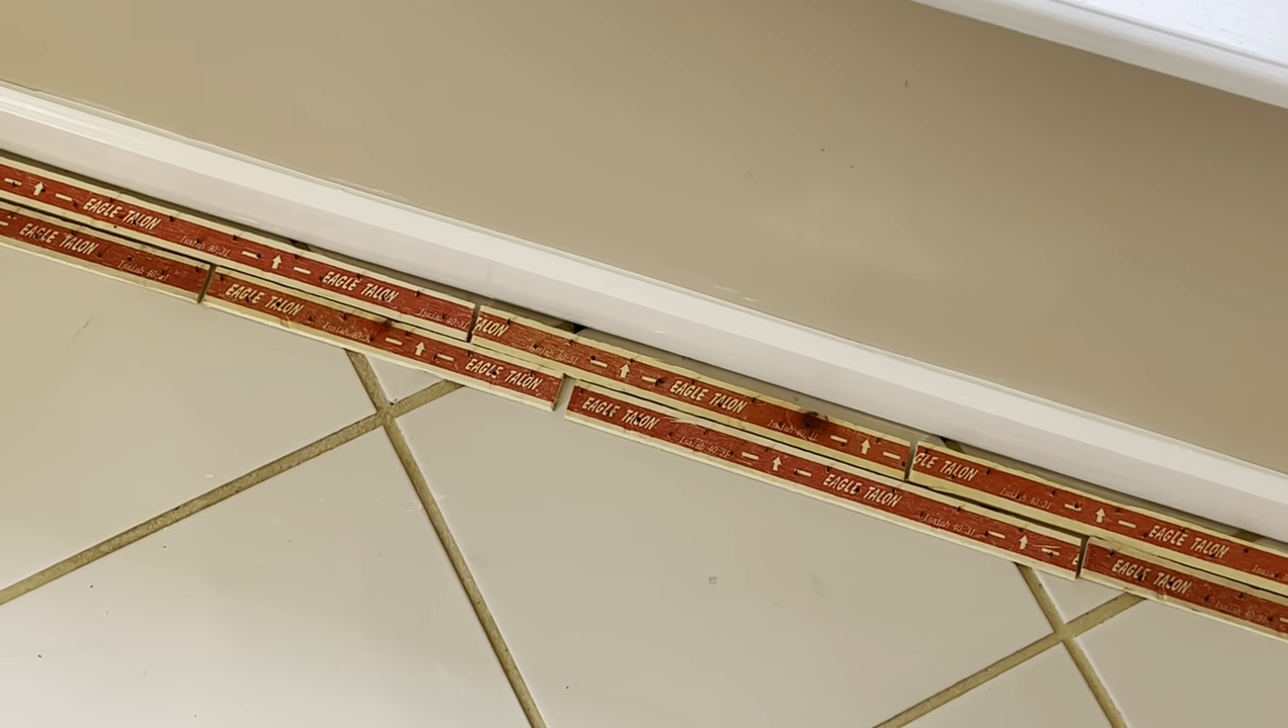So I put two rows of conventional strip down here.